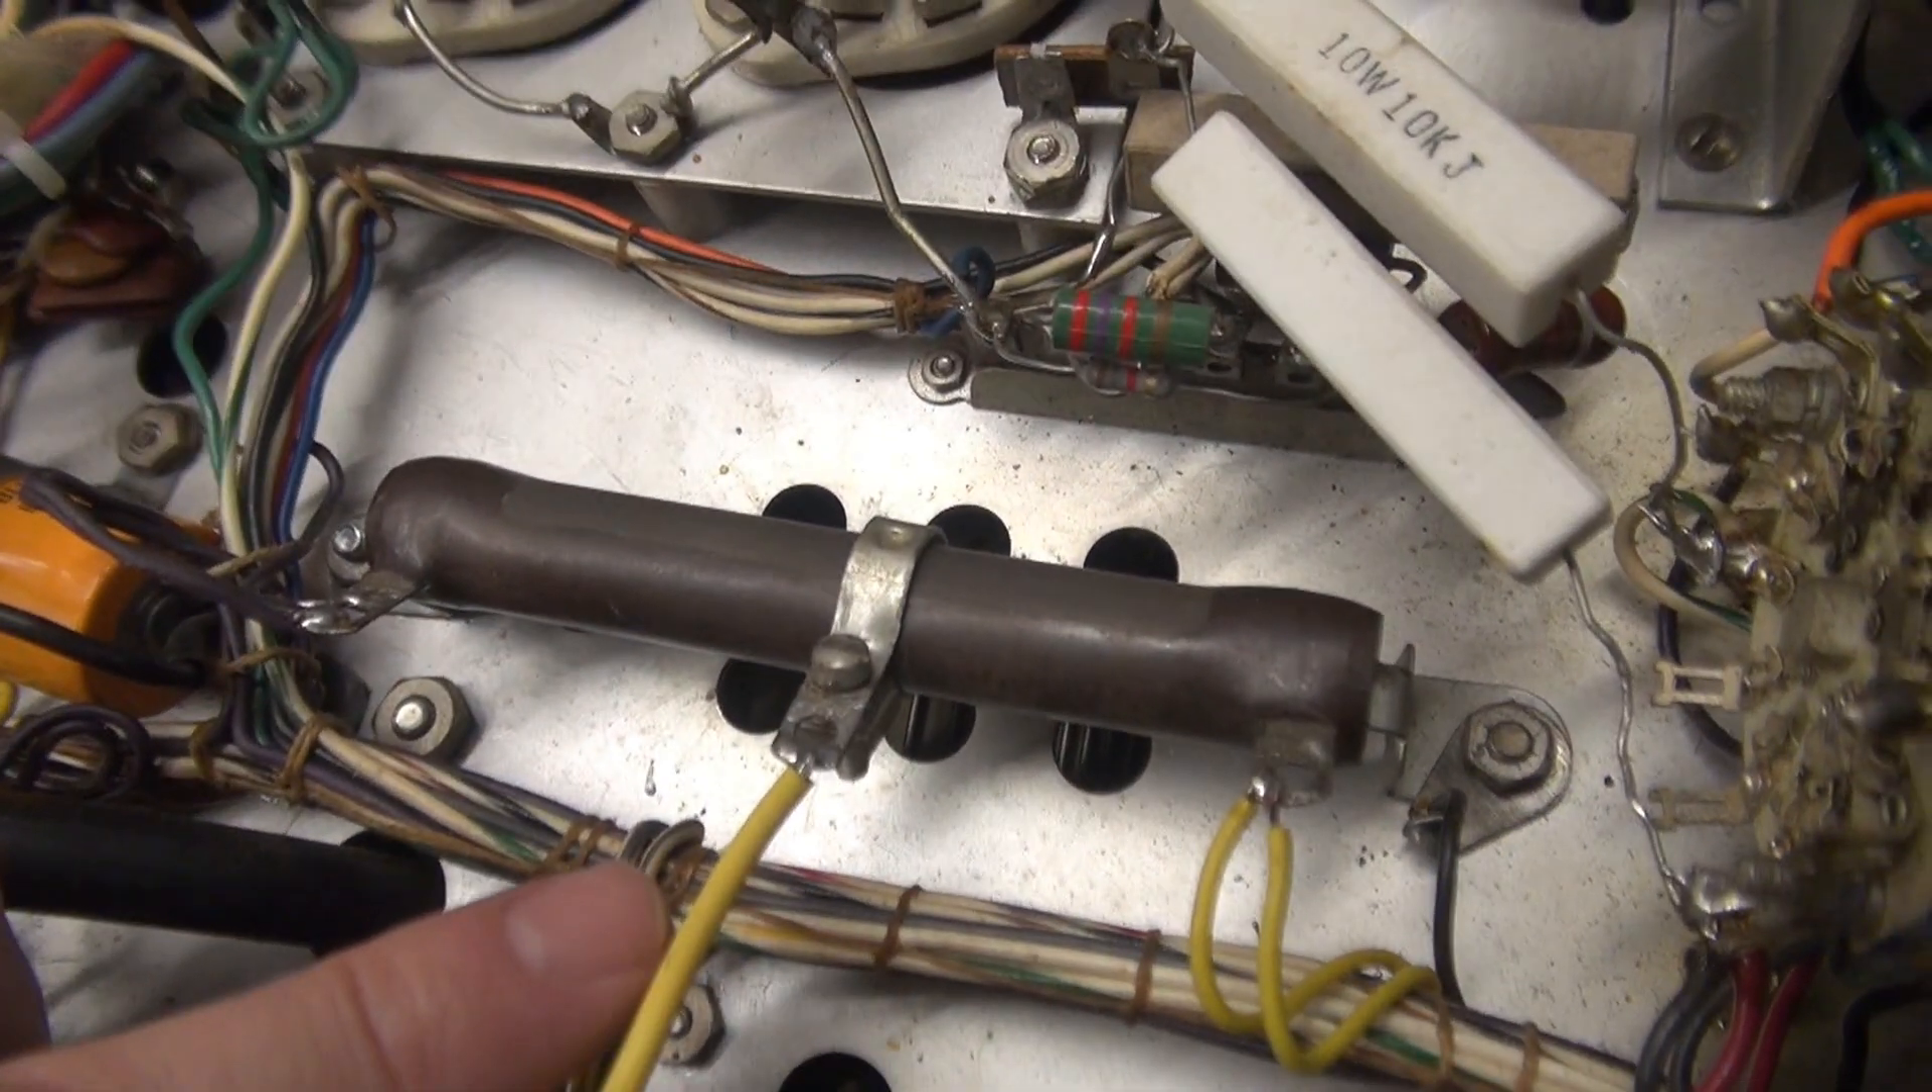Okay, the 20k resistor is reinstalled. I had to extend the wiring here out of the harness so that this arm can sweep back and forth on the taps.